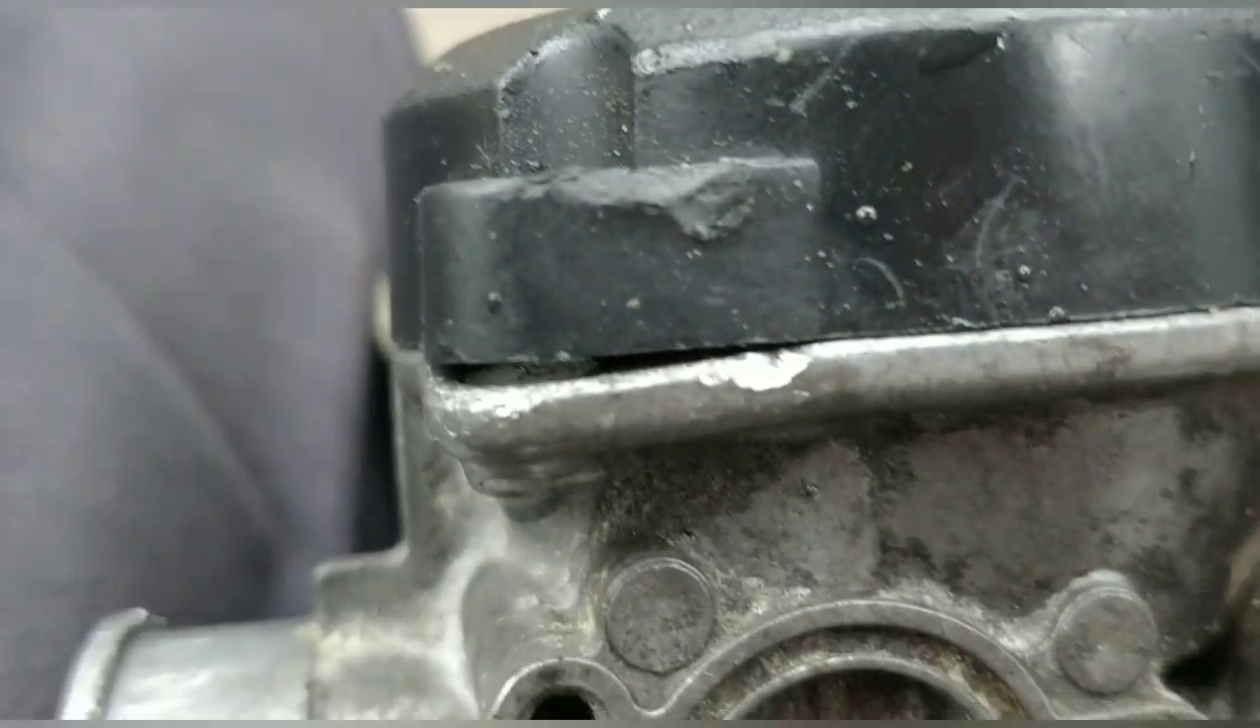Look at this gap. This corner's been bent. It's the only corner doing that. So it's not good. Basically, if you get air going through there, it ruins the whole vacuum system.